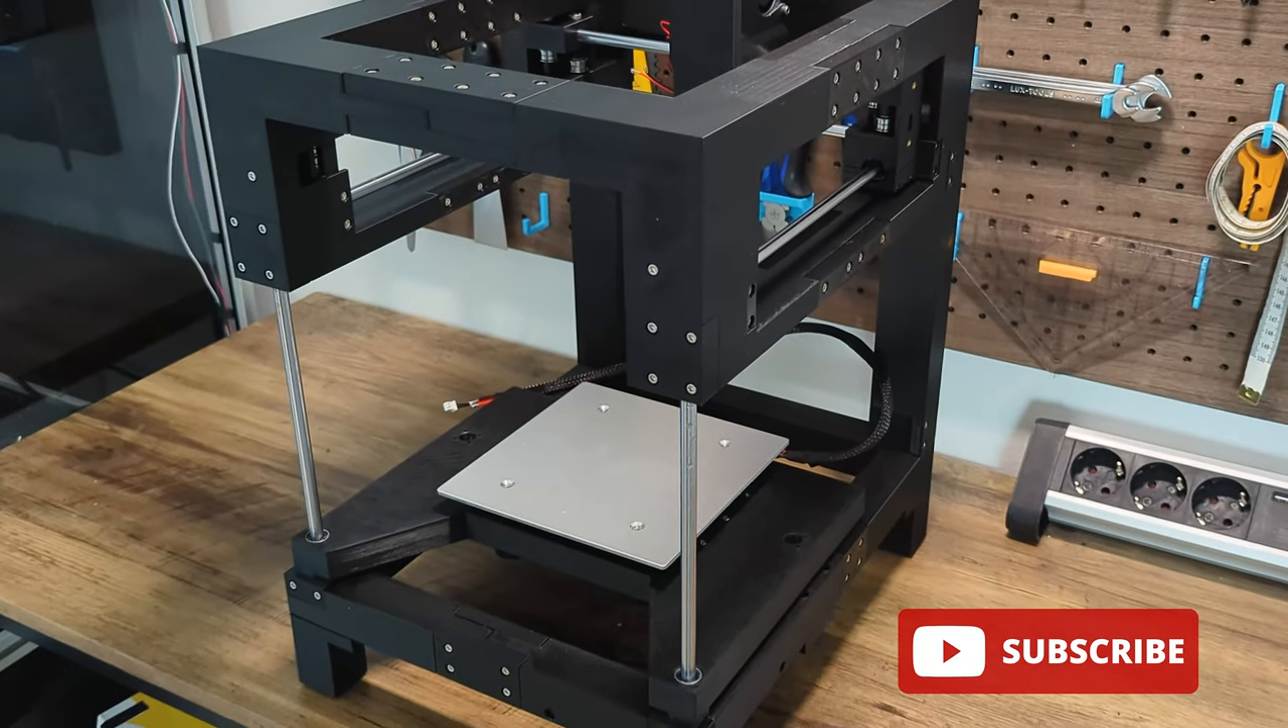After that our frame is built up and we are ready to attach all the electronic parts.